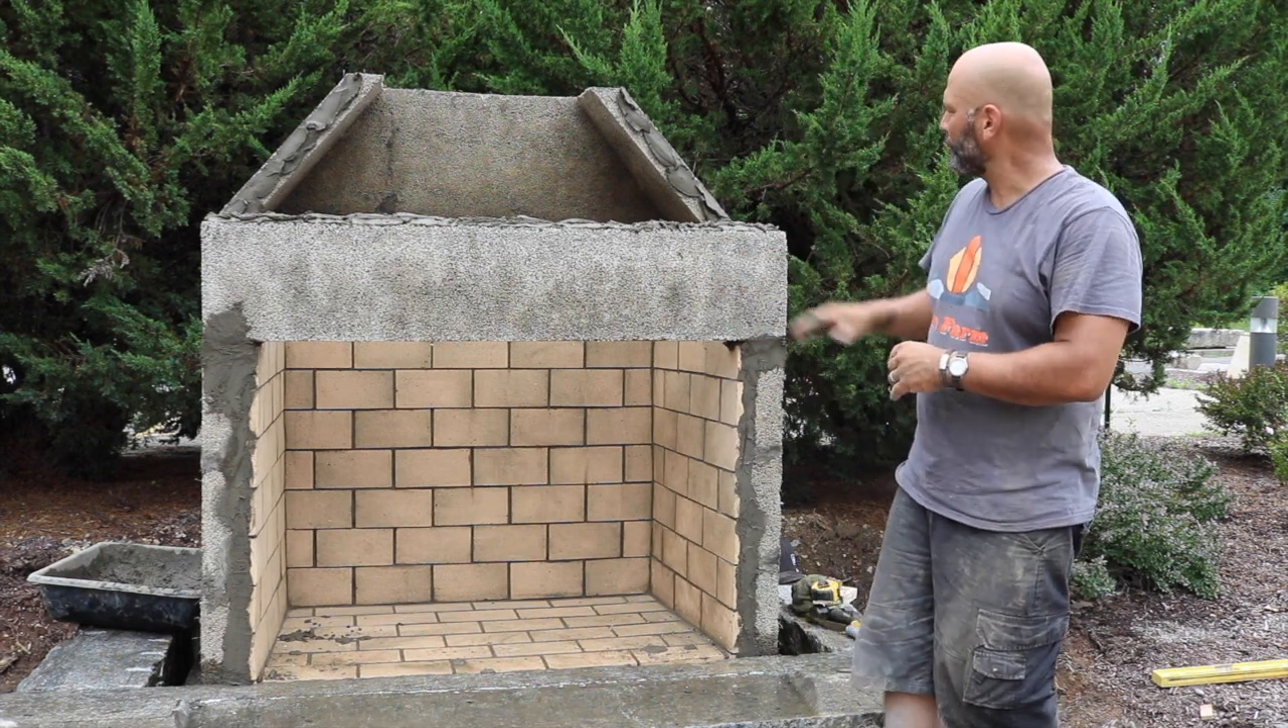As you can see, we've installed the straight lintel, which is this piece right here. It measures eleven and a quarter inches and it's now ready to receive our throat that goes on top.